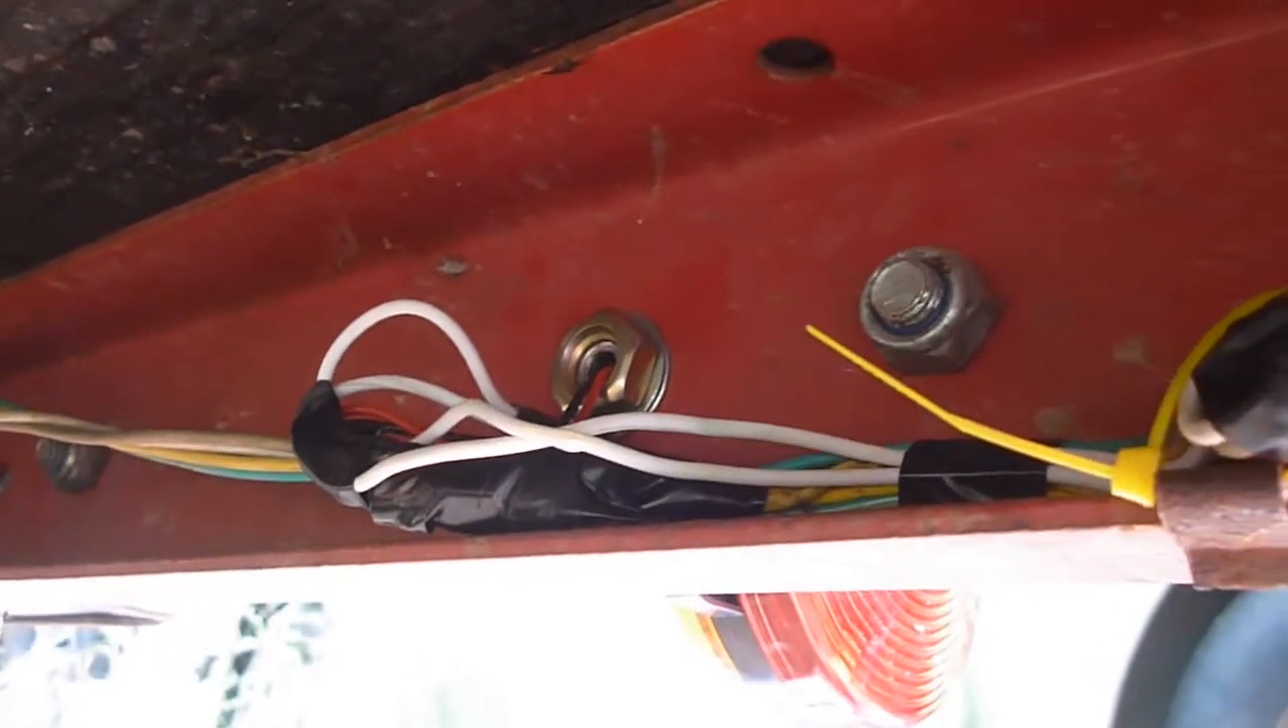And I went ahead and I wrapped it up with some tape. Electrical tape. All the connections are wrapped up with electrical tape.